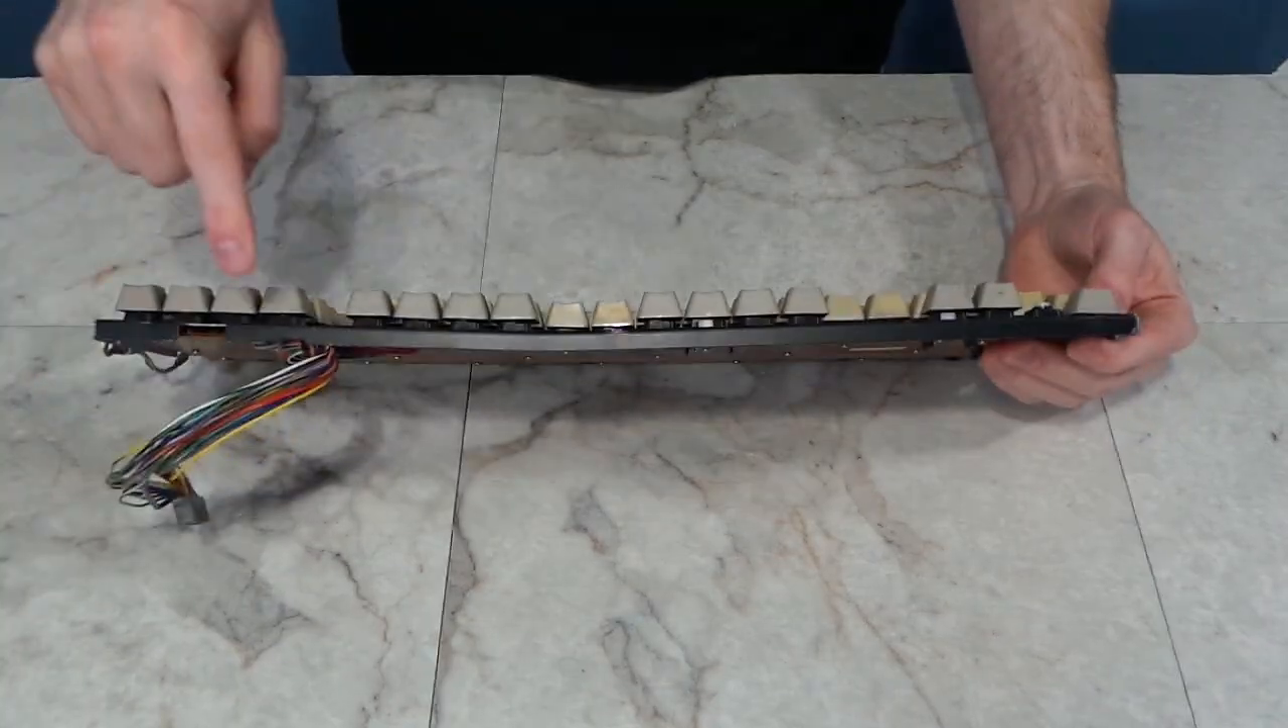Next, I took the board out of the computer. And the last thing was to remove the keyboard out of the top case piece.